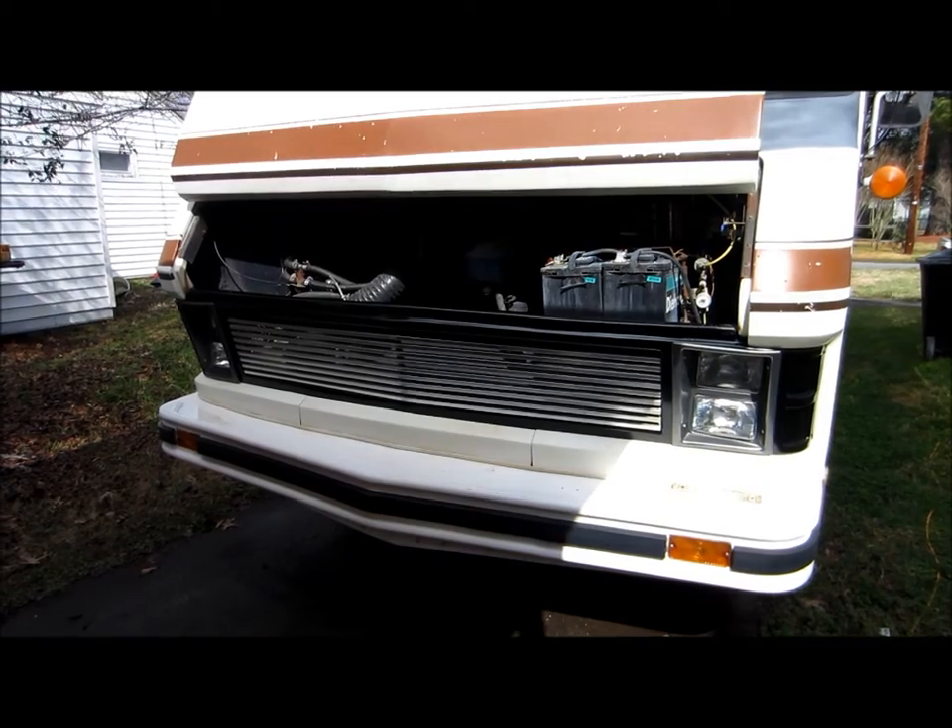We got the aluminum grill in.